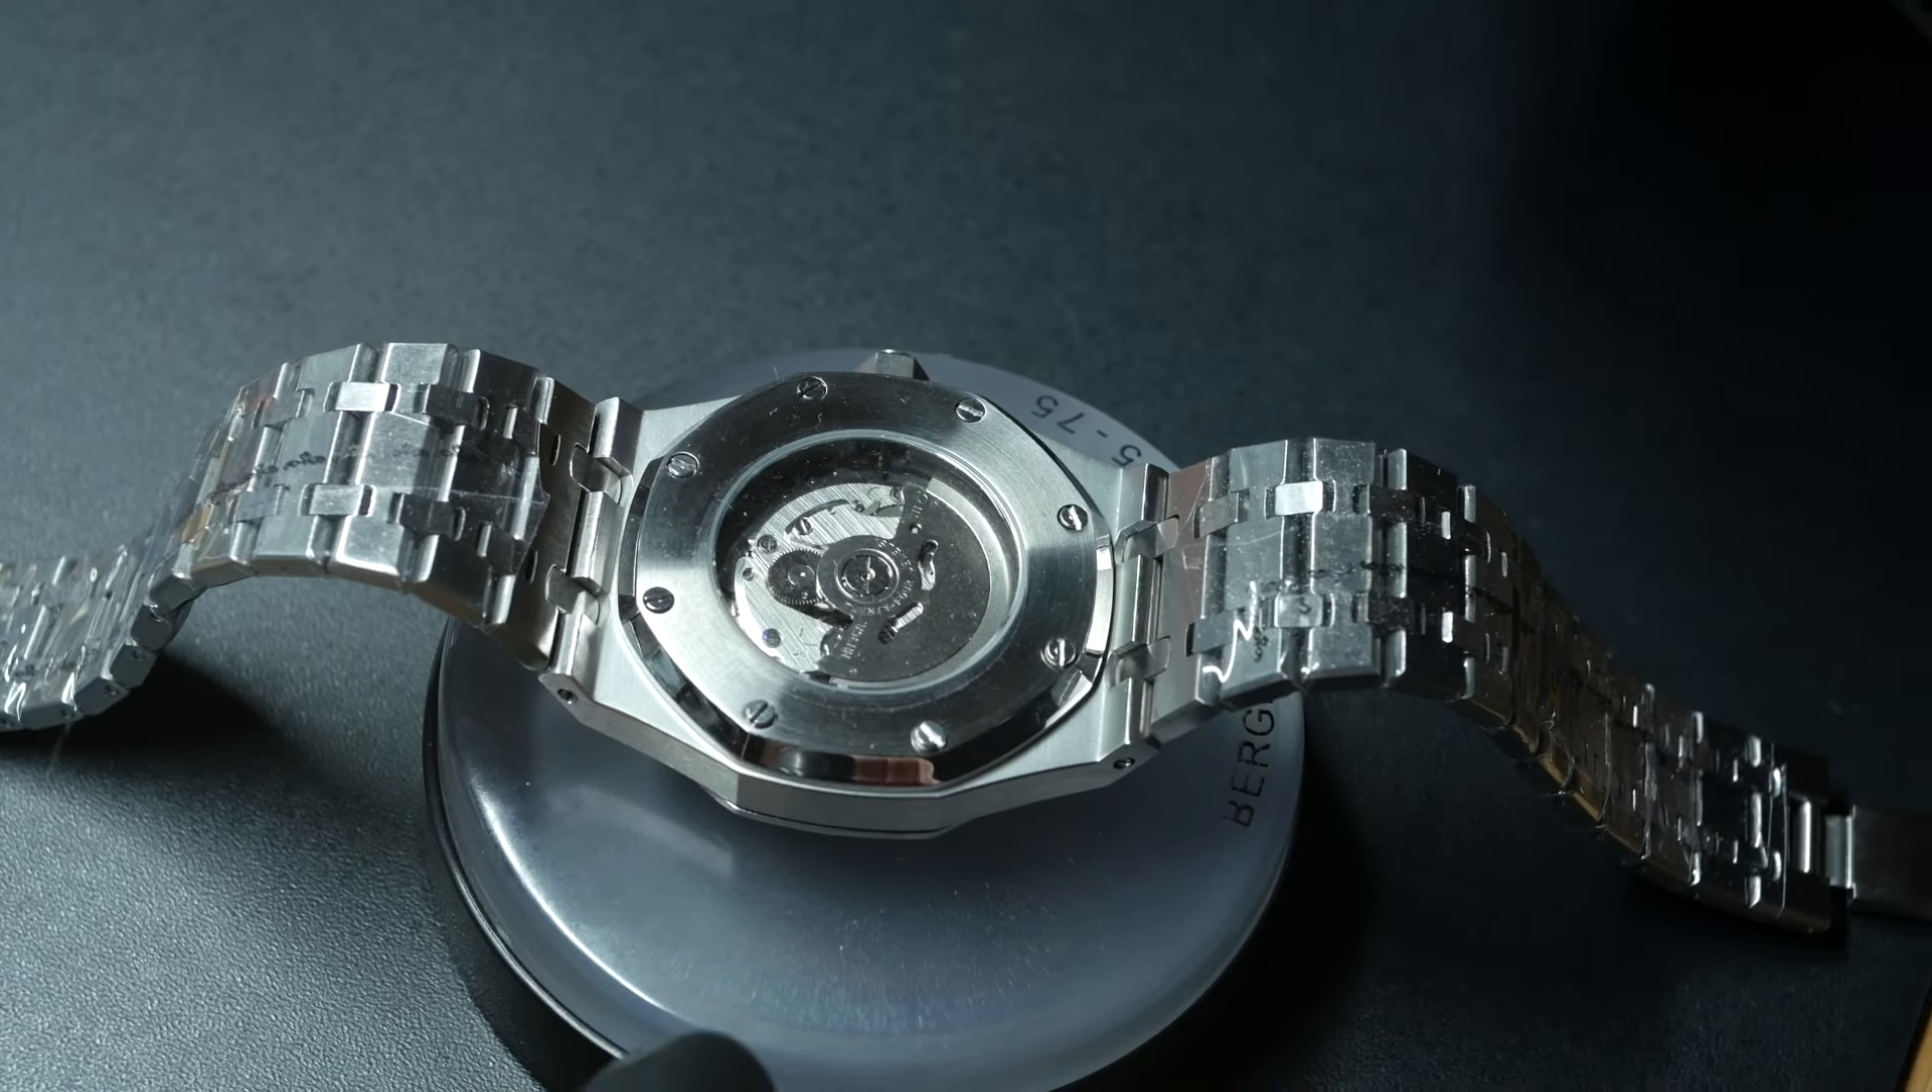Donc, là, j'ai mis le fond de boîtier.